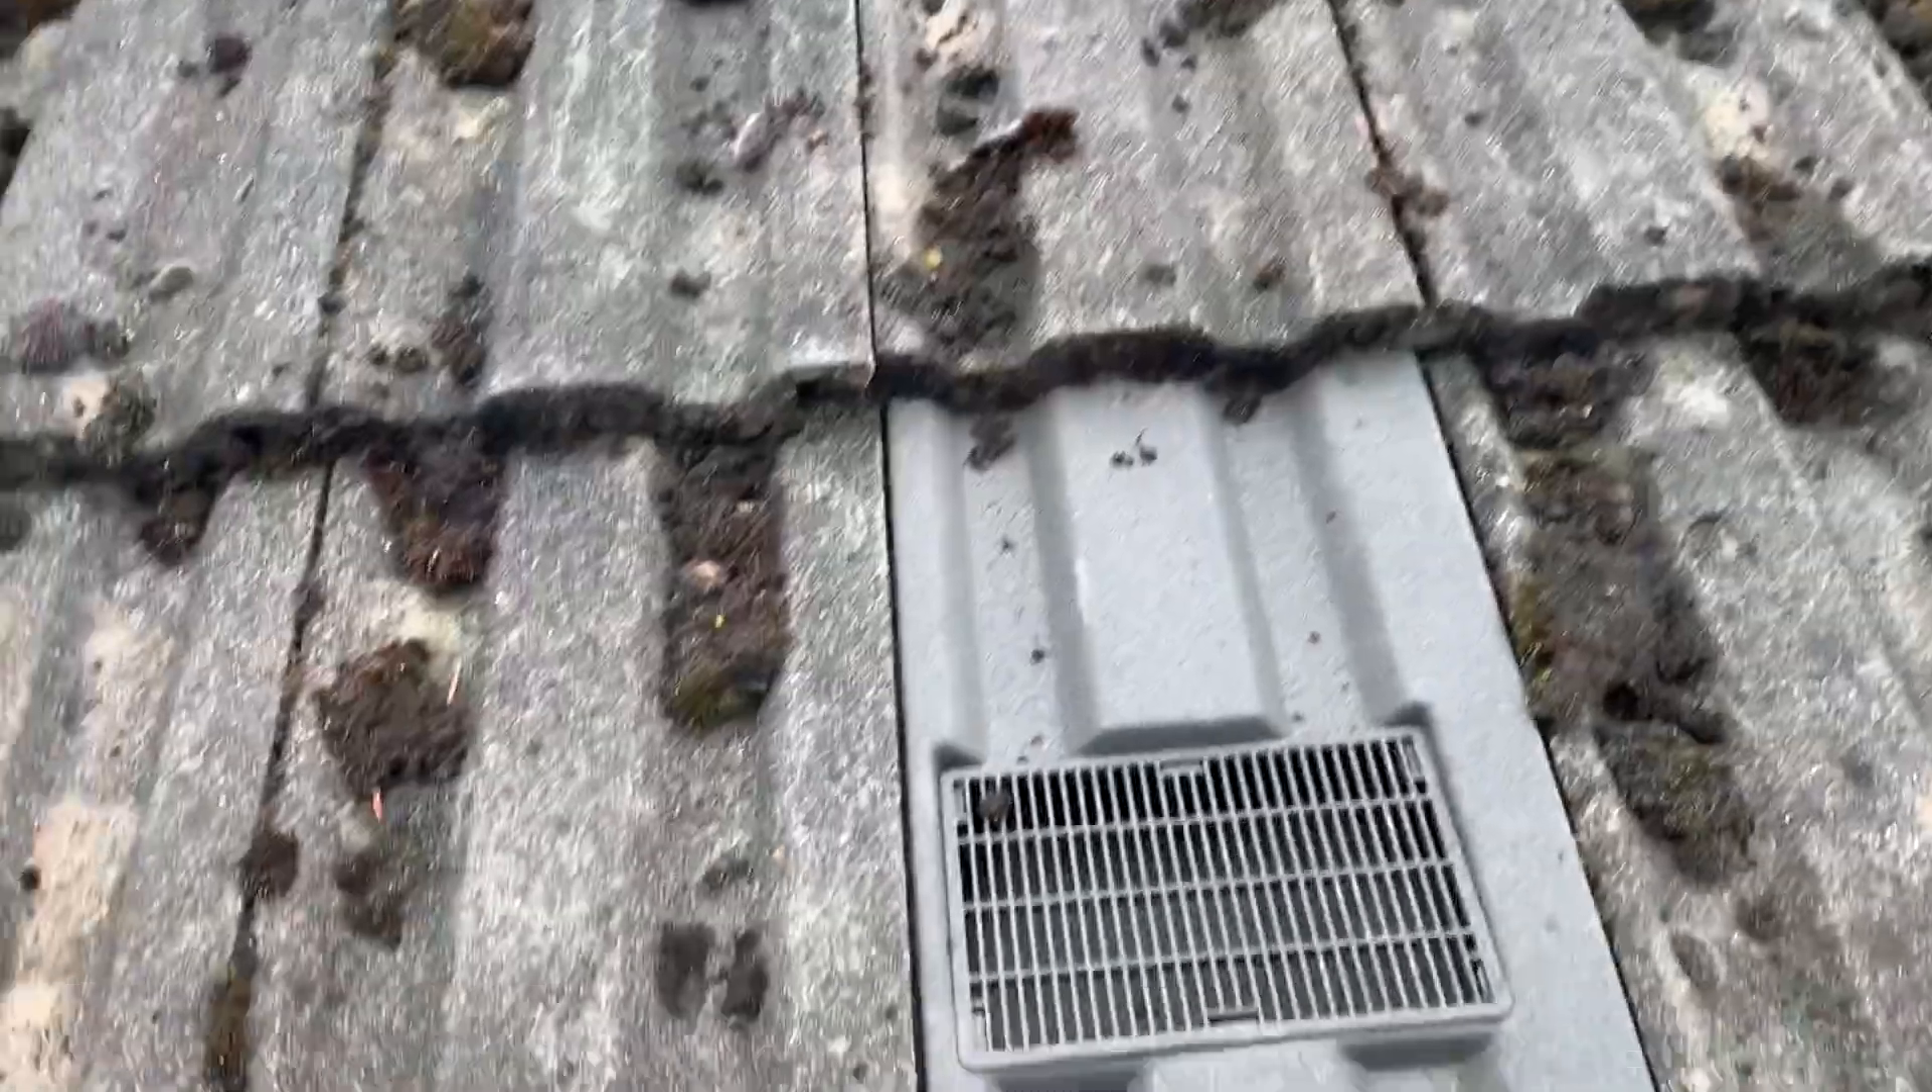There's our vent tile you can see that it just sits nicely on the roof.